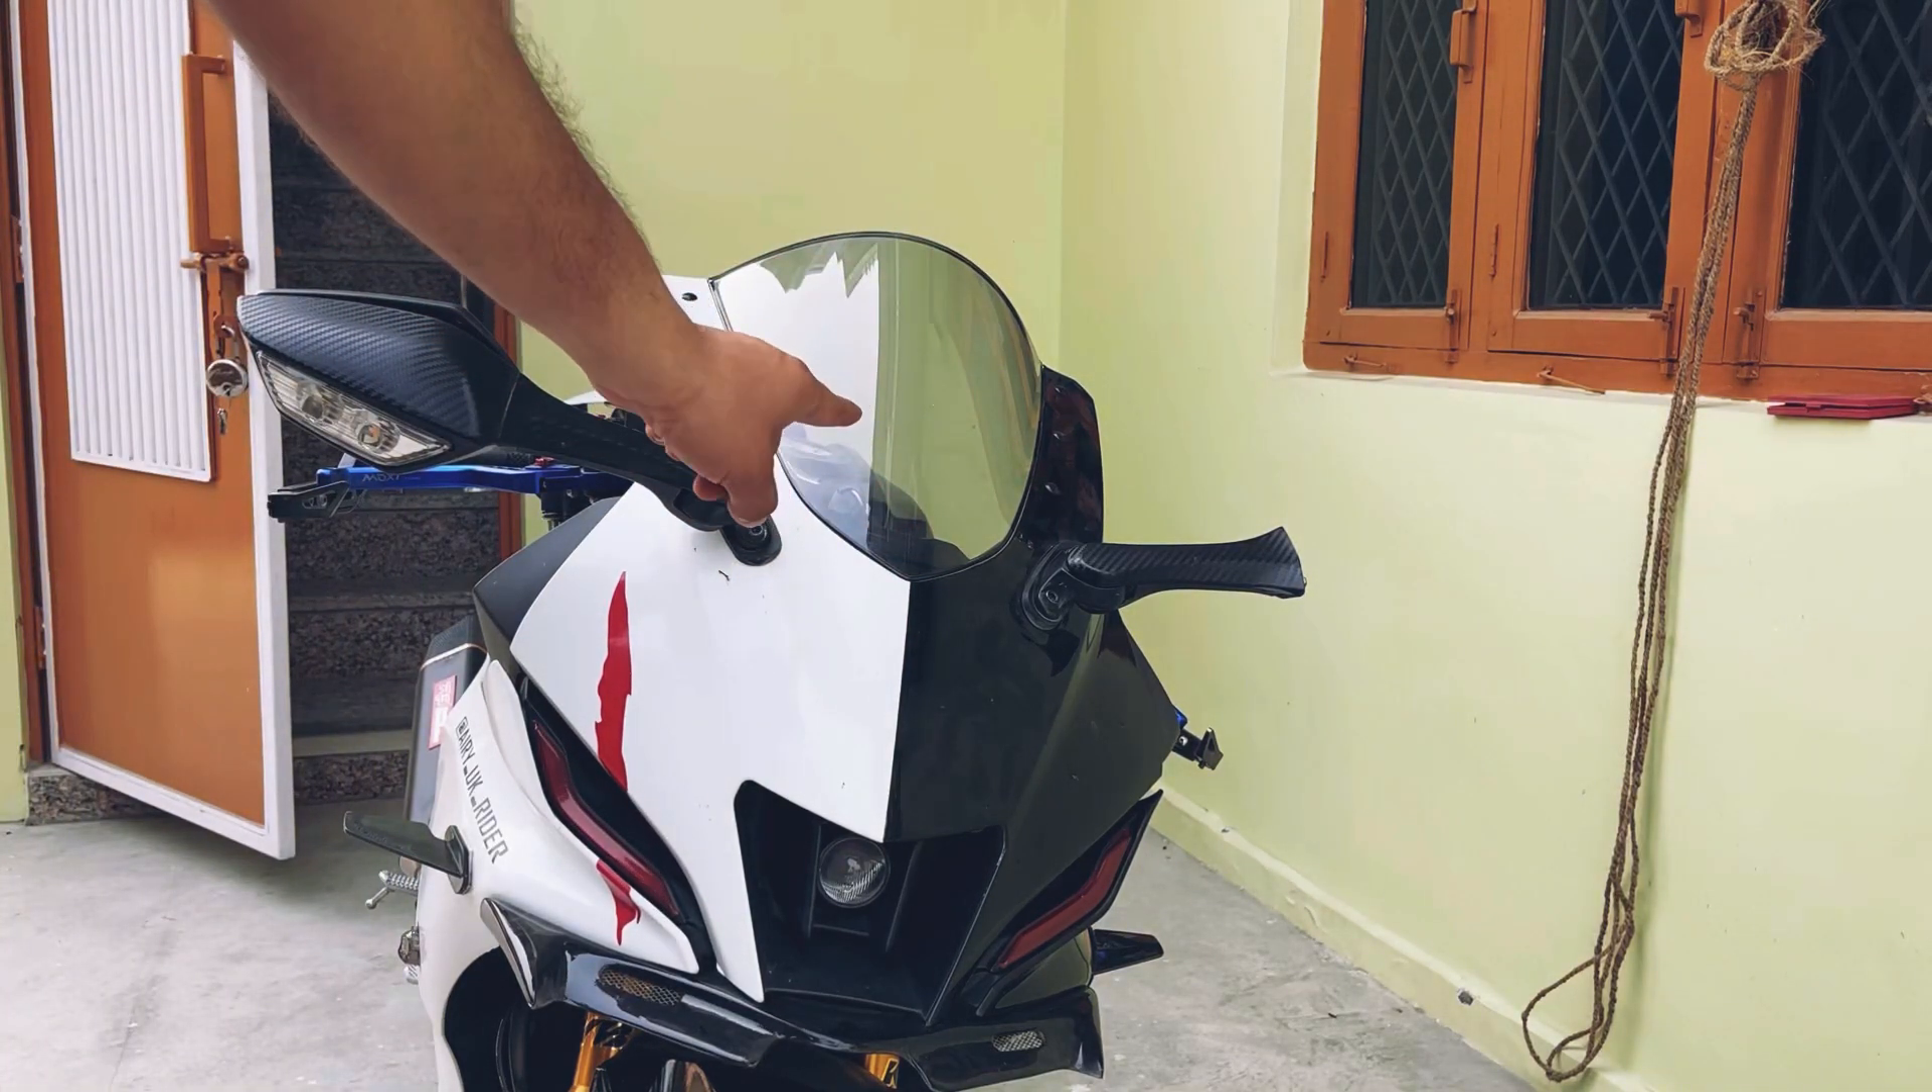میں نے سٹاک والا جو وائزر ہے وہ میرے پاس تھا تو میں نے وہ لگا دیا ہے۔